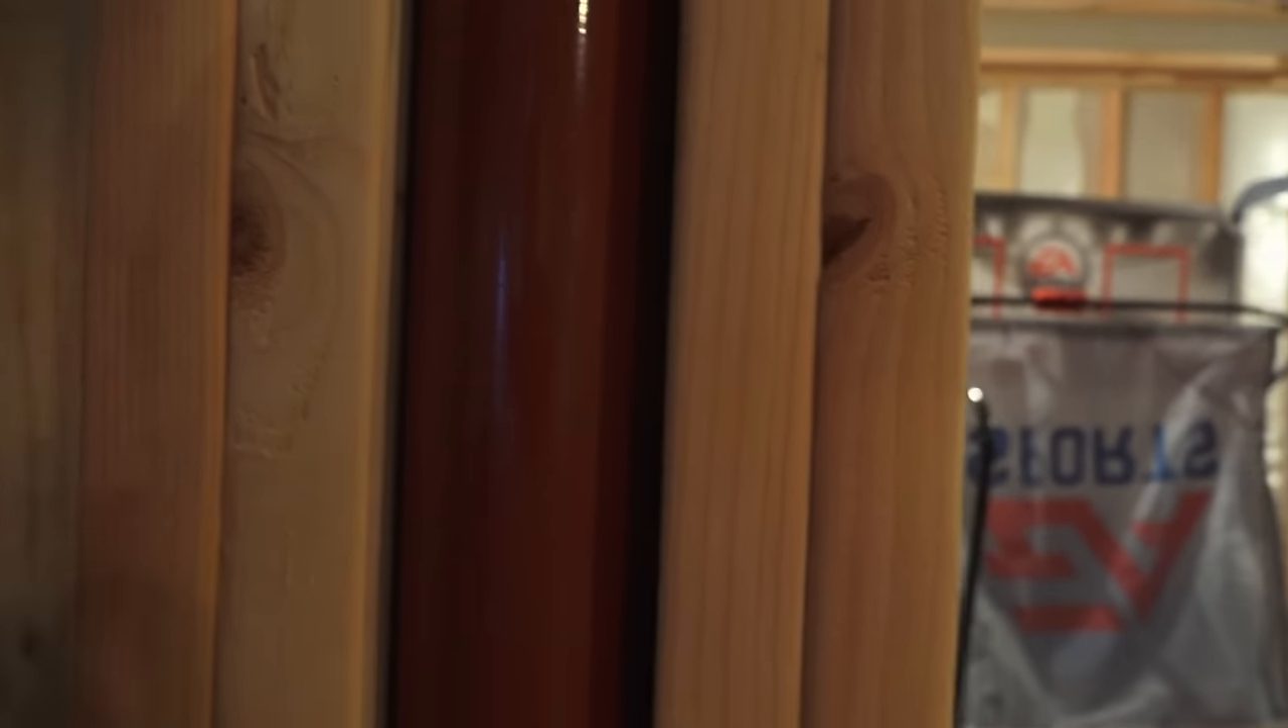And you can see that we just have the three inch support column inside the wall. We shot a two by four off both sides.